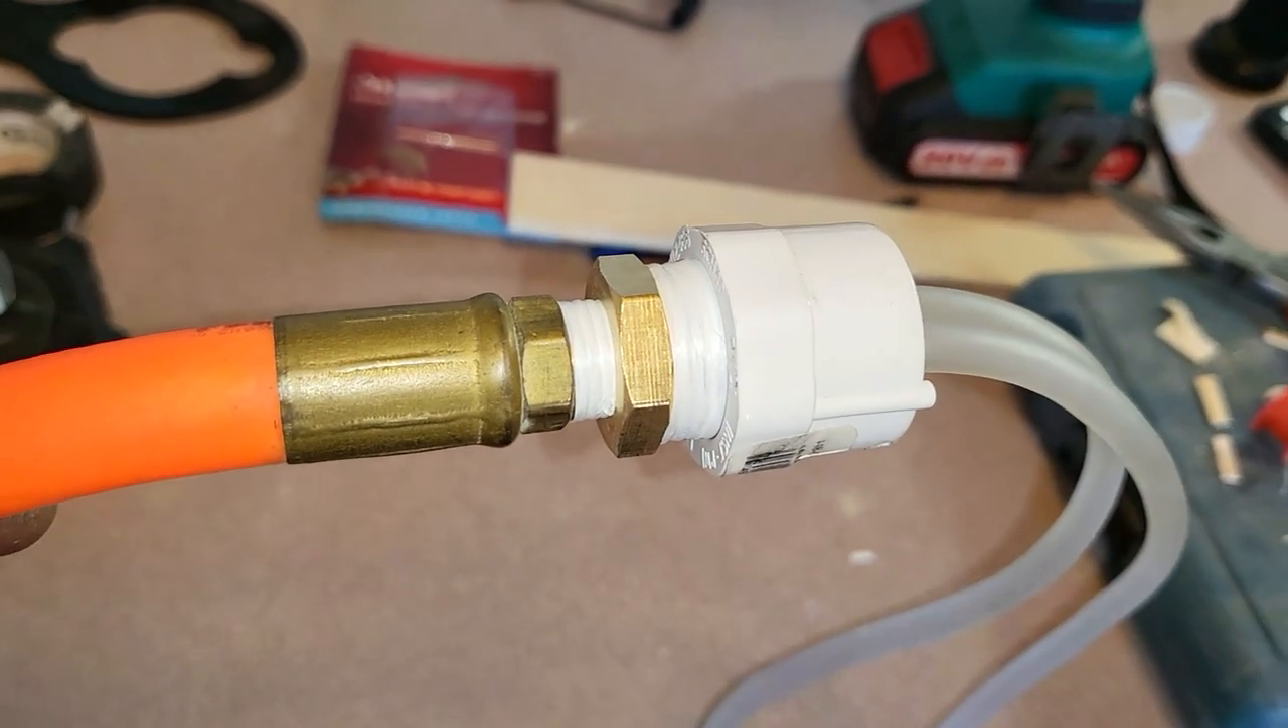This is a quarter inch threaded and that is what the whip is going to look like connected to your hose right there.